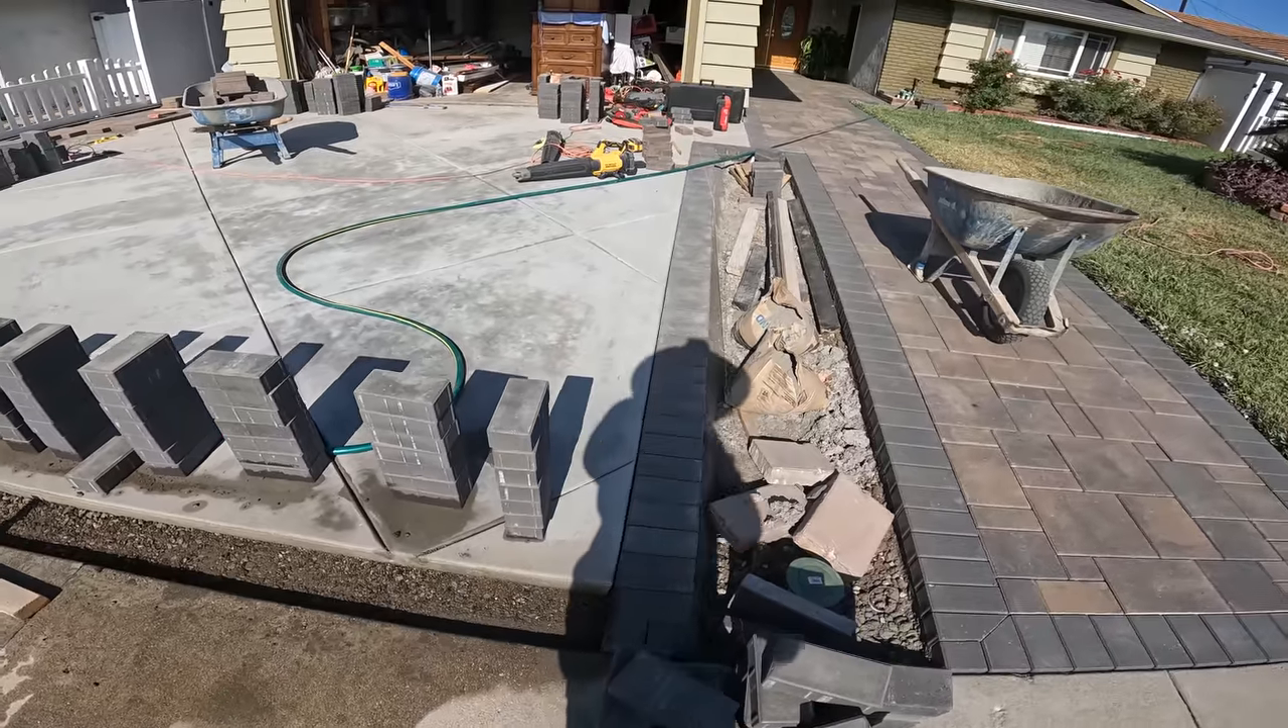We don't want the pavers to sink. All right, so we are starting to get the borders in on the driveway.